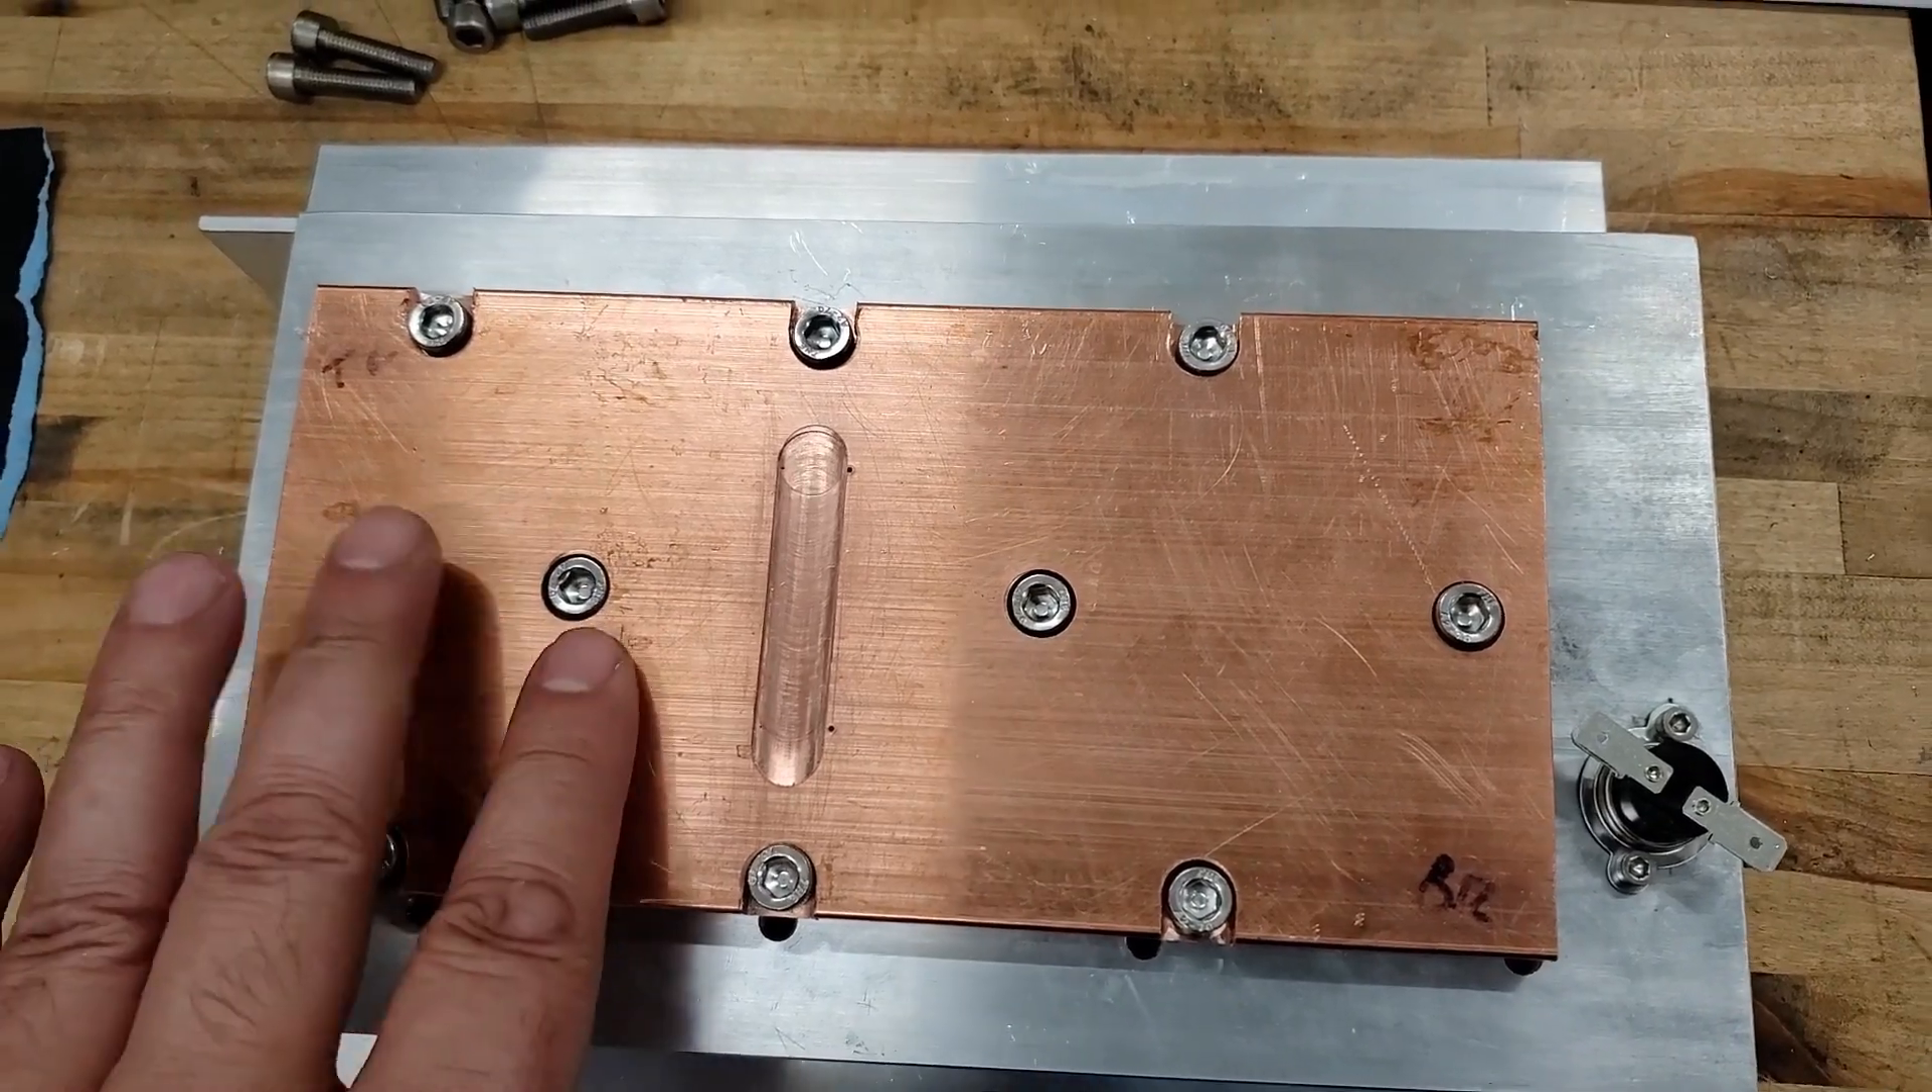Um made a few mistakes here but otherwise um all the uh socket head cap screws um are pretty much down.